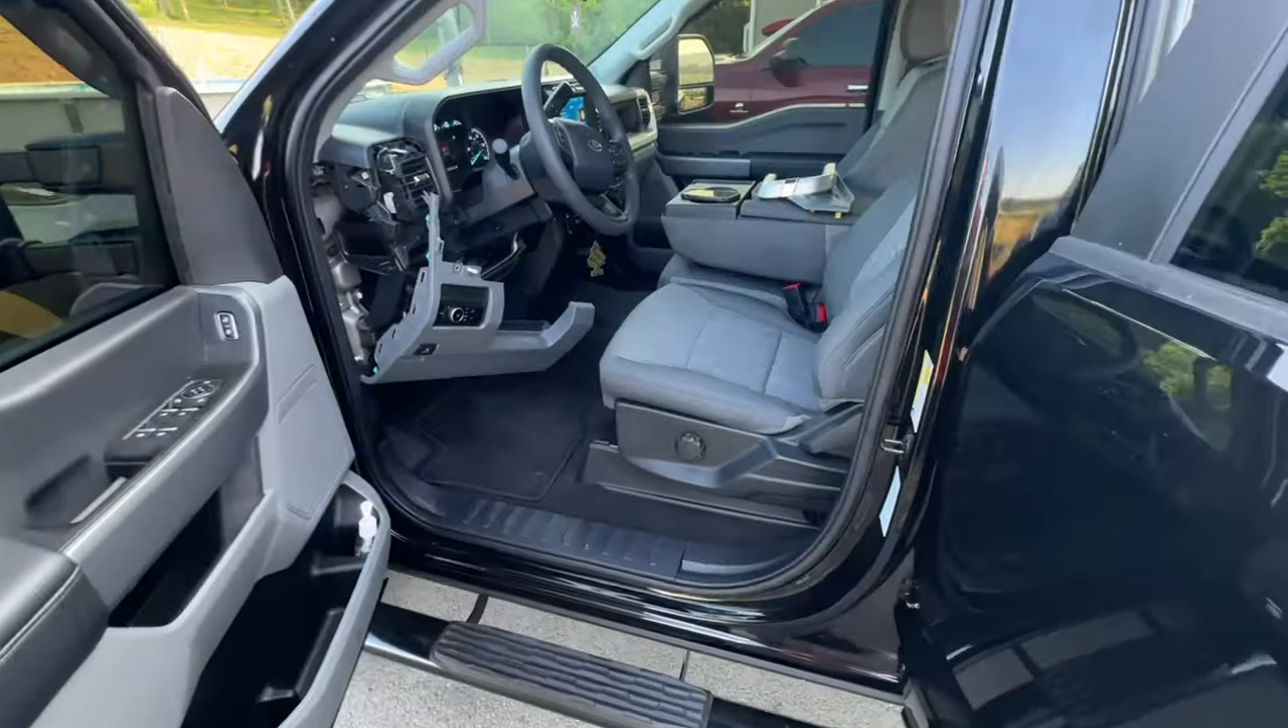Okay so we're pretty much all done now now i left my dash disconnected here just so i could show you.